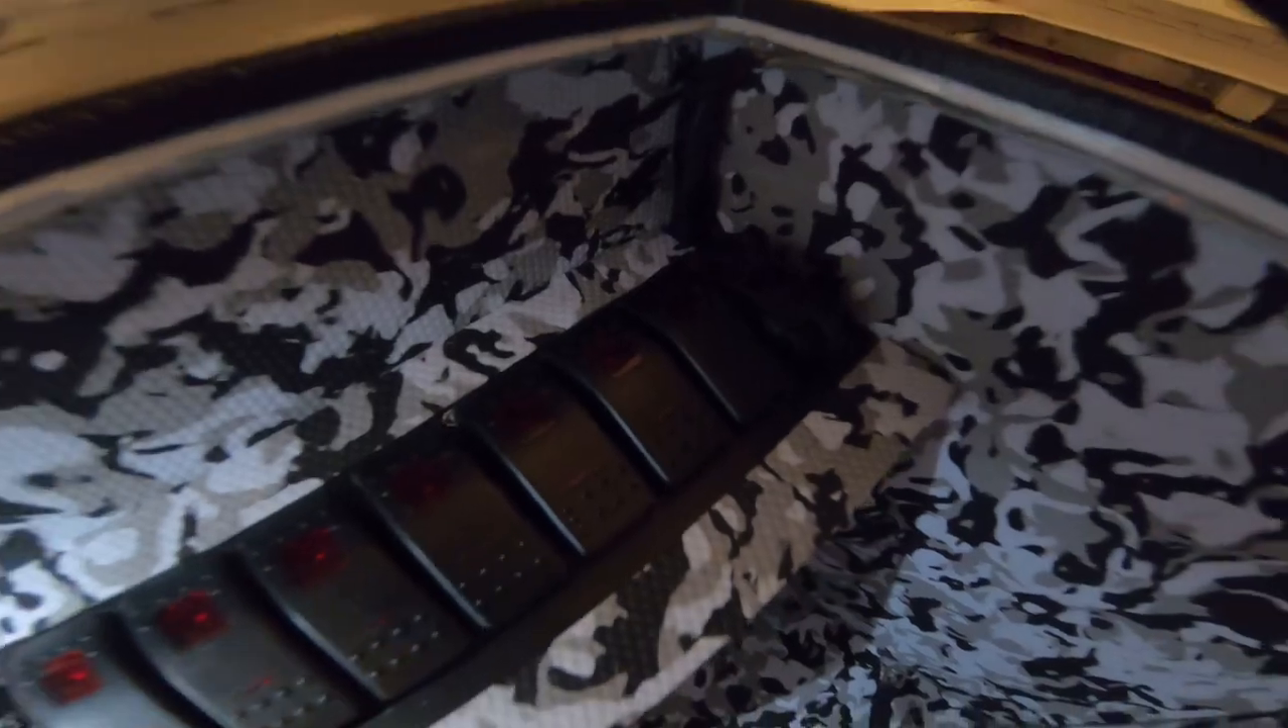There is the switch panel box installed.